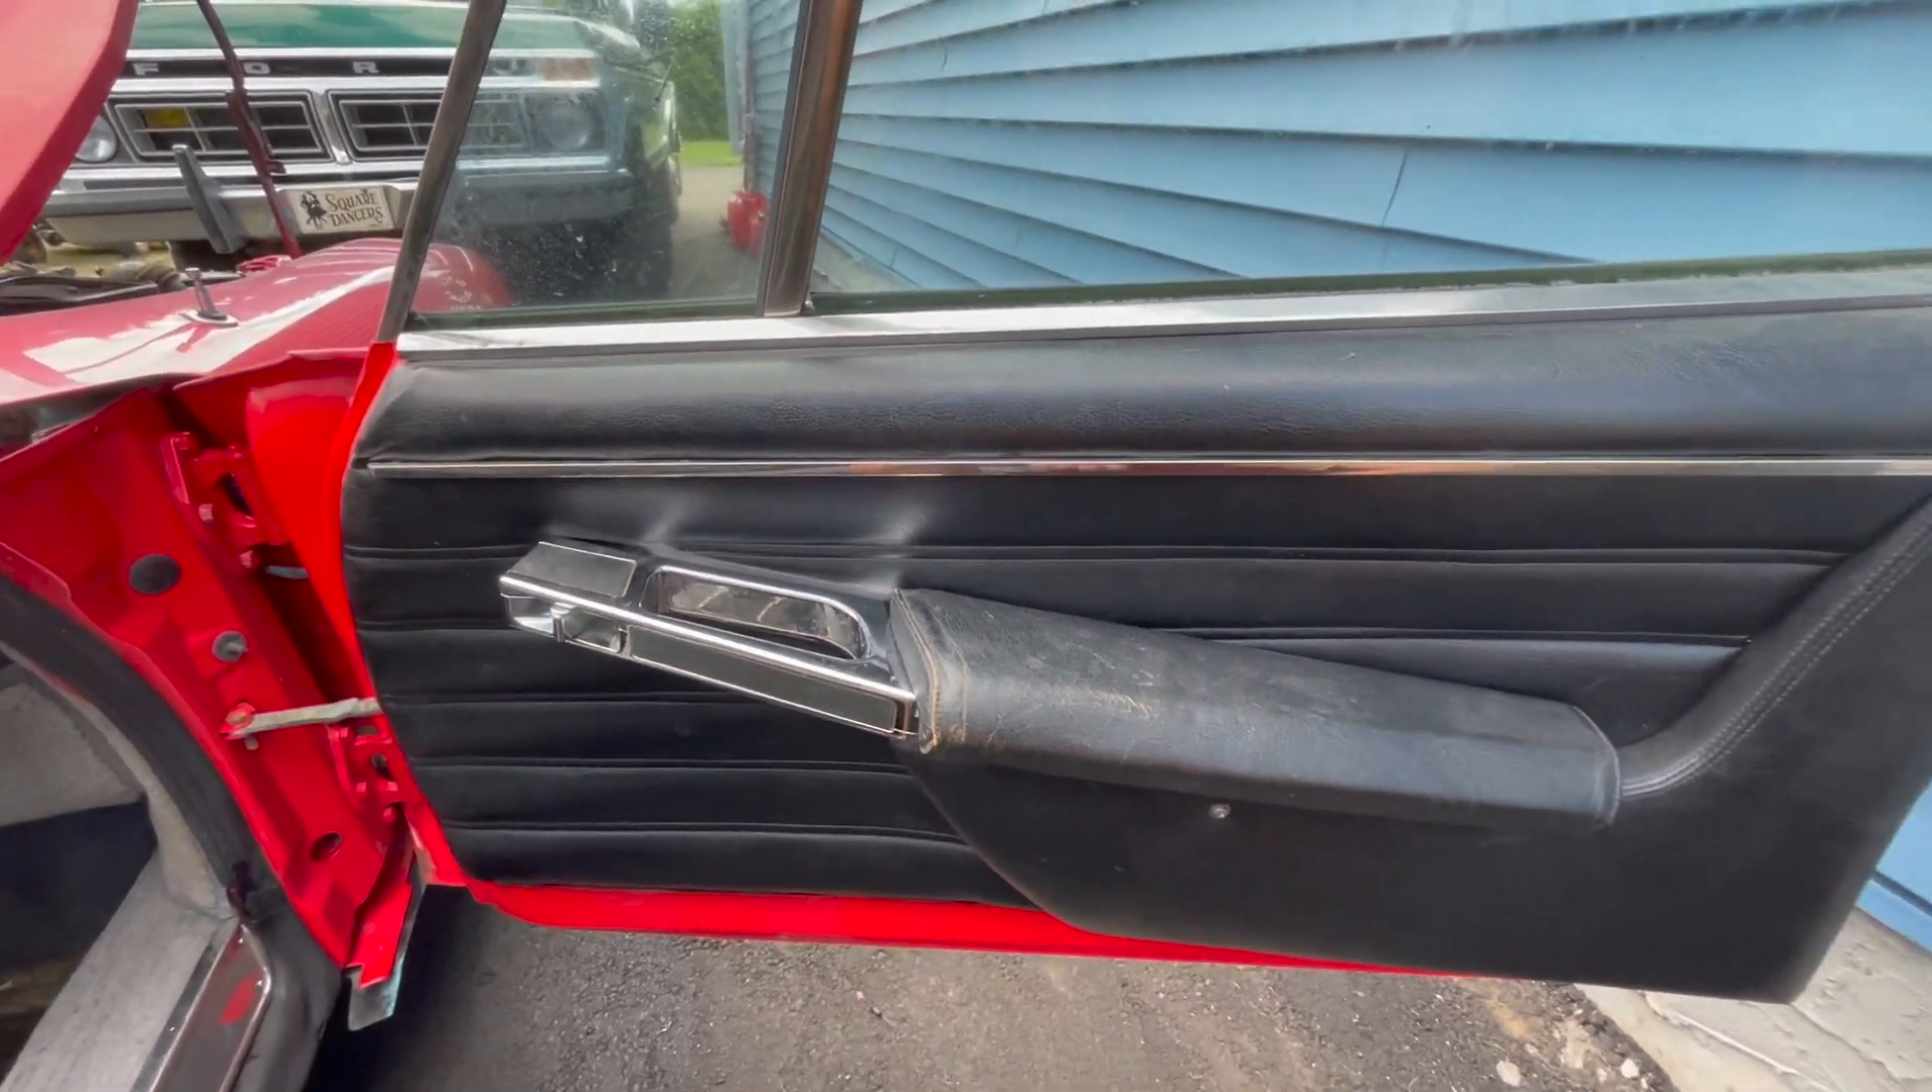There, one door panel back on properly.